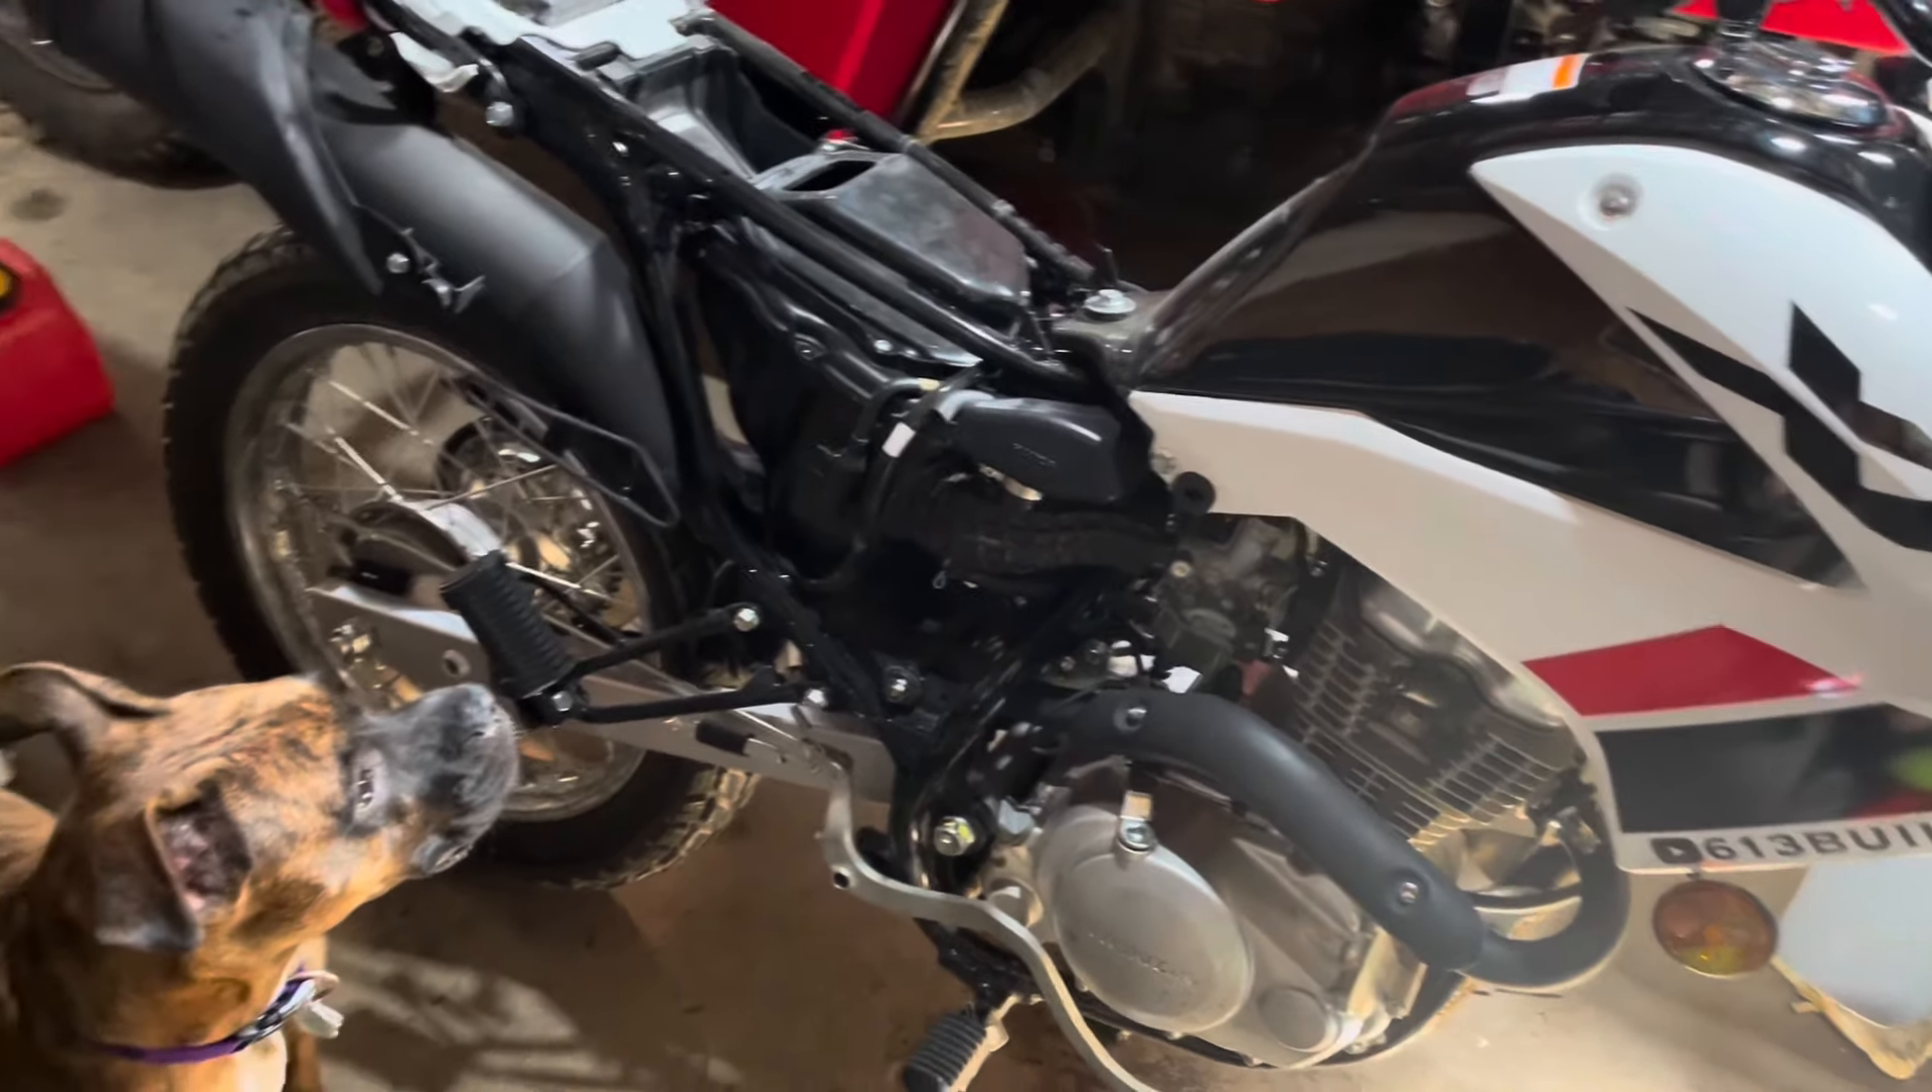All right we got the seat off.